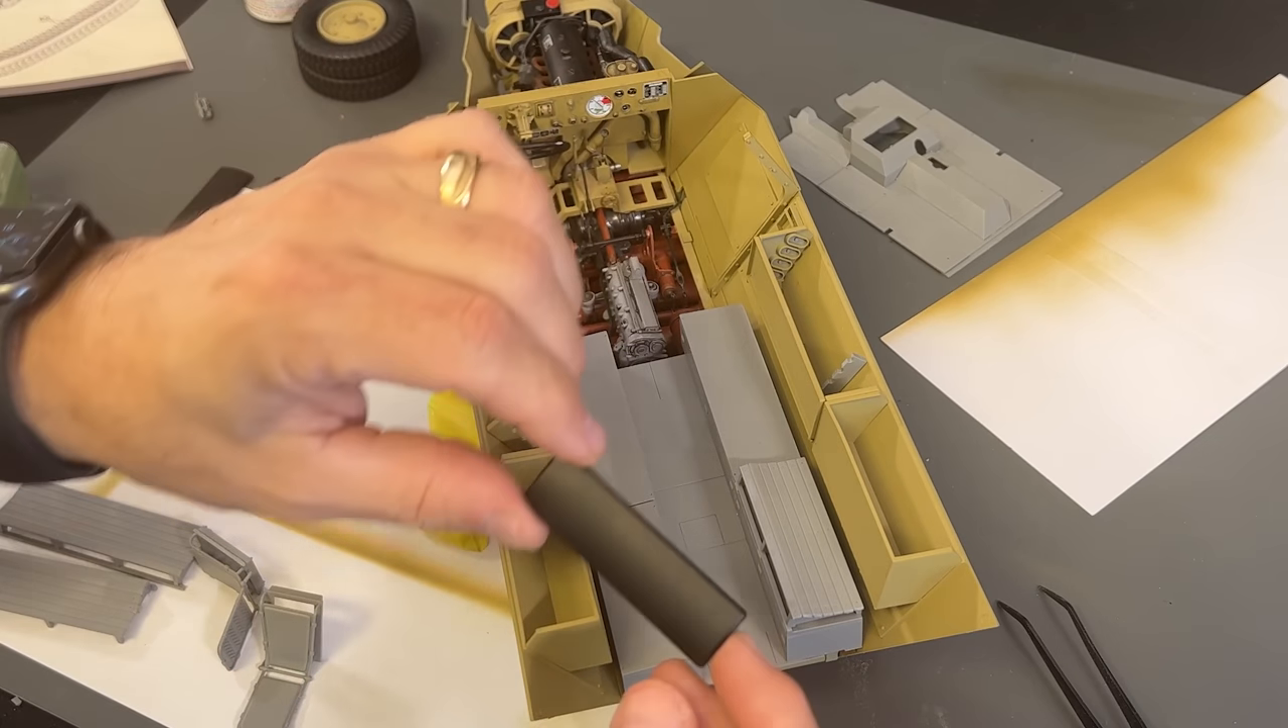I did create all of the wooden benches here, too, that I am not going to attach right now because I want to paint those separately.